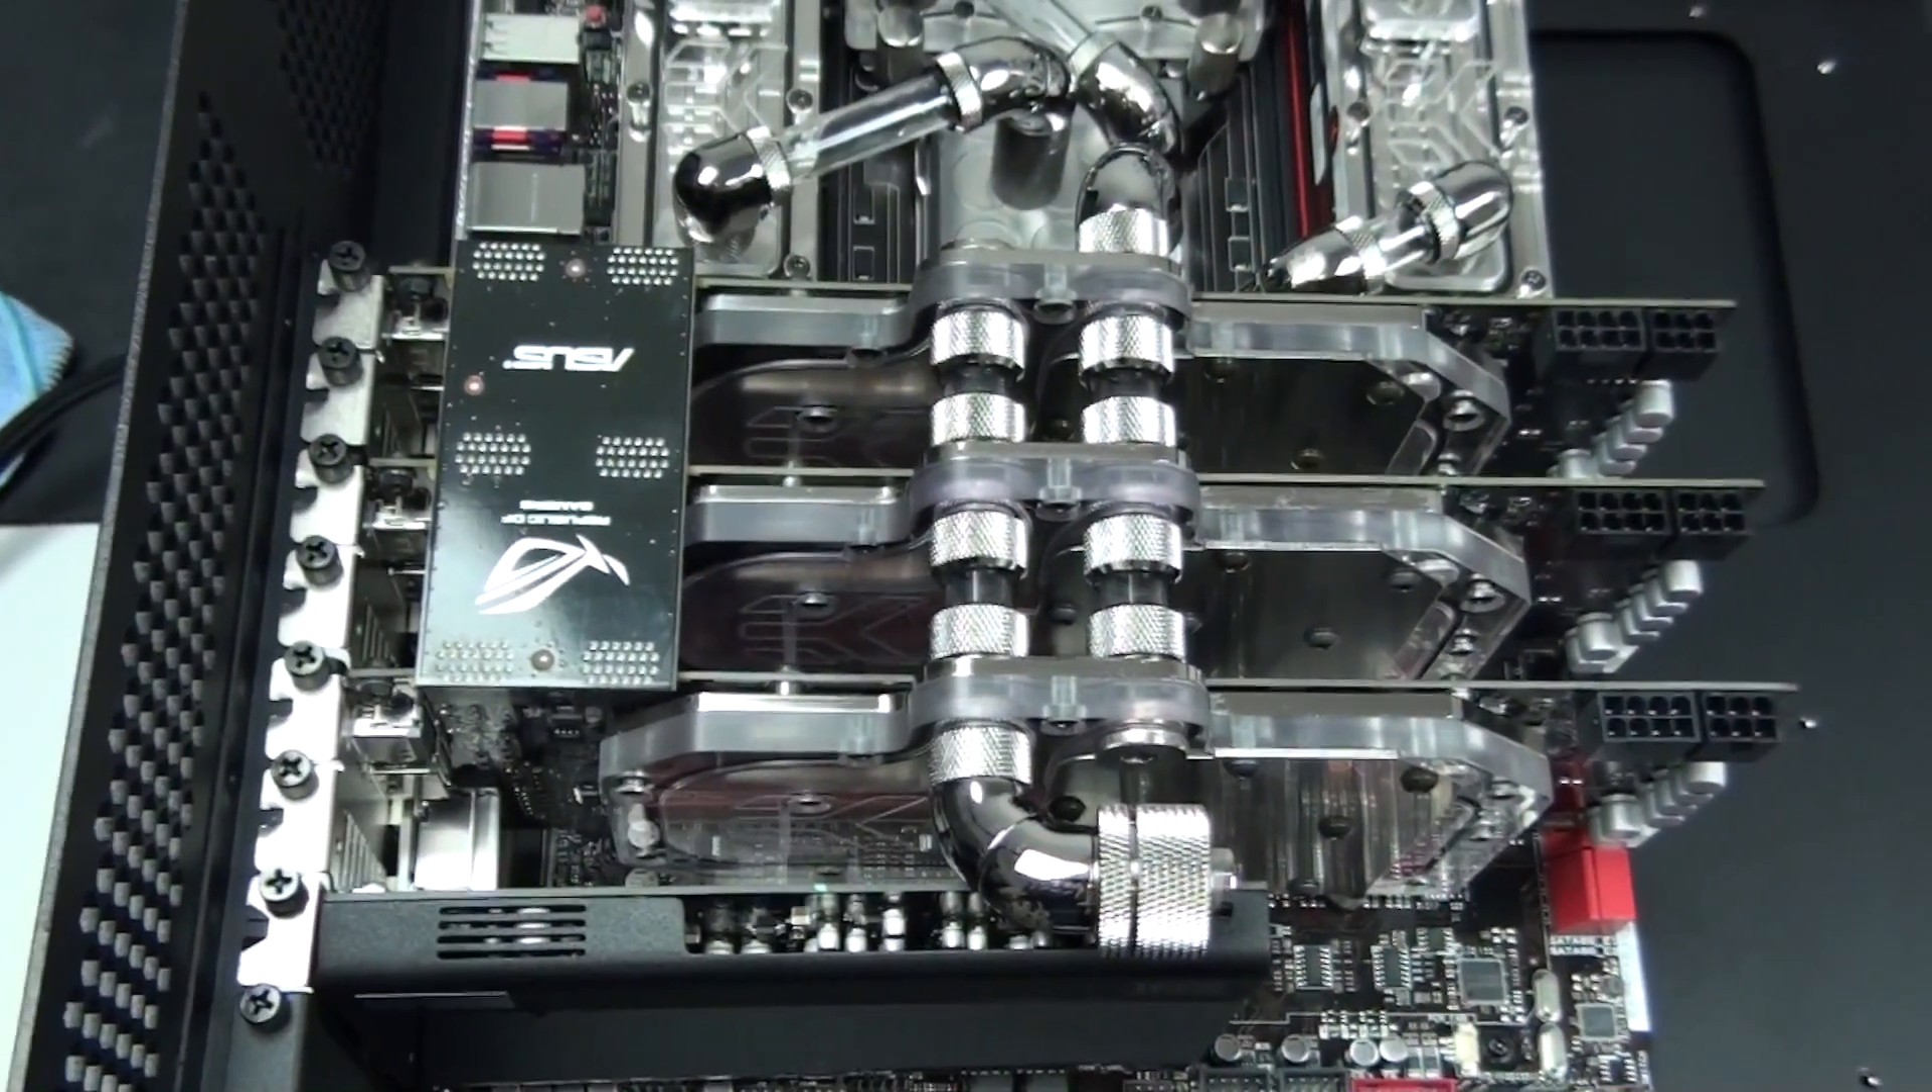I've tubed up all of these water blocks. So there's 8 EK Nickel Plexi water blocks going into this system. And all of them are tubed up with BitsPower Crystal Link.